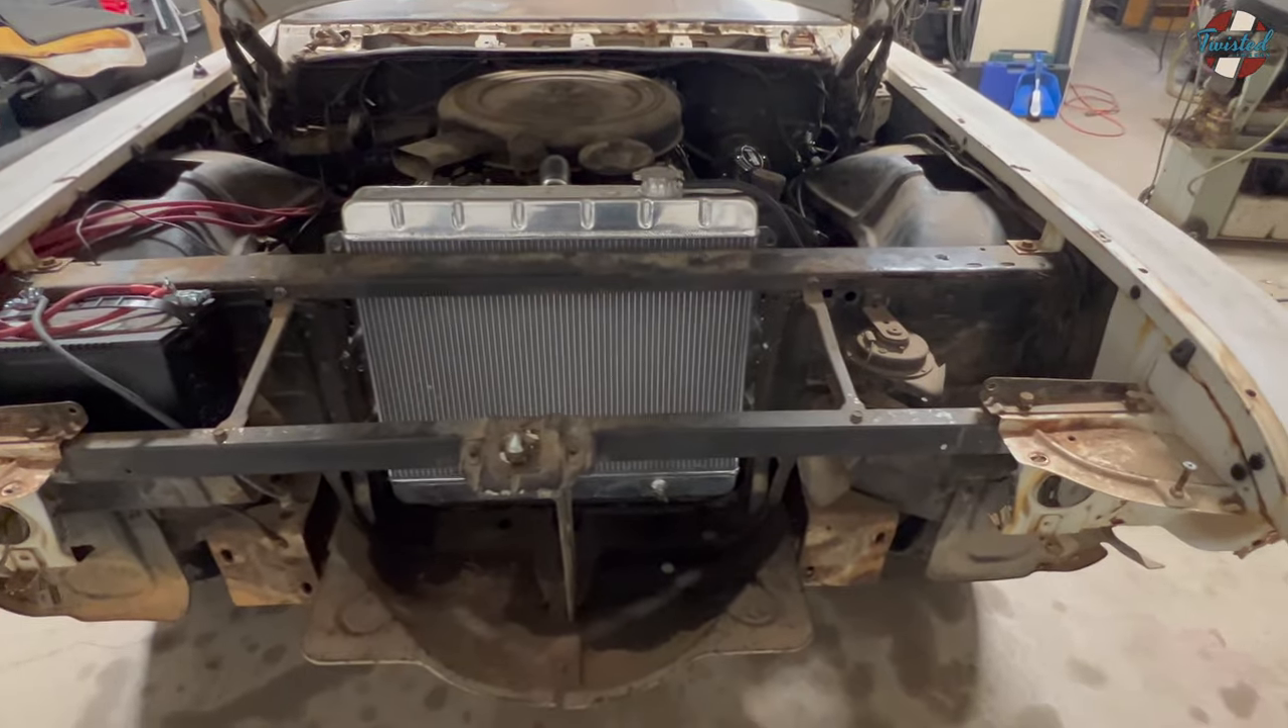So, we got a radiator in.